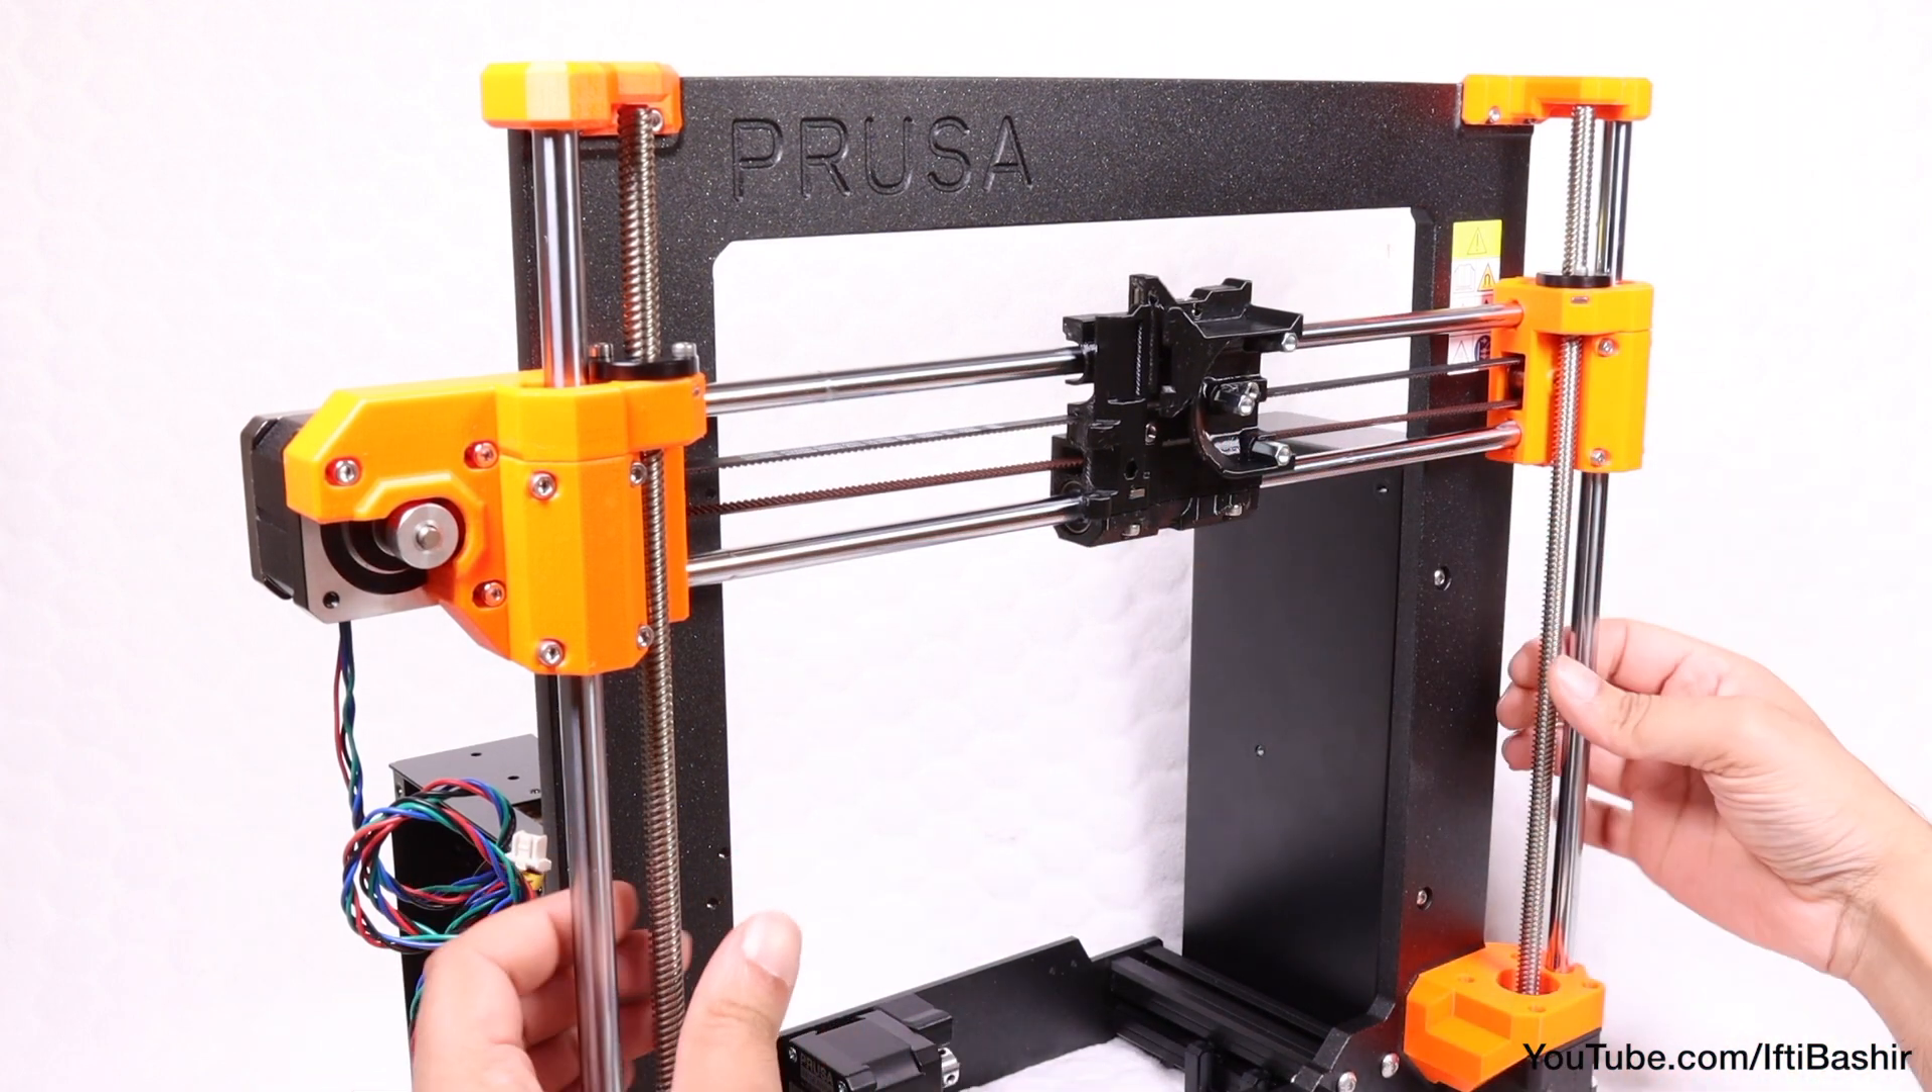Your unit should be looking exactly like this example at this point, so both X and Z axis are complete.